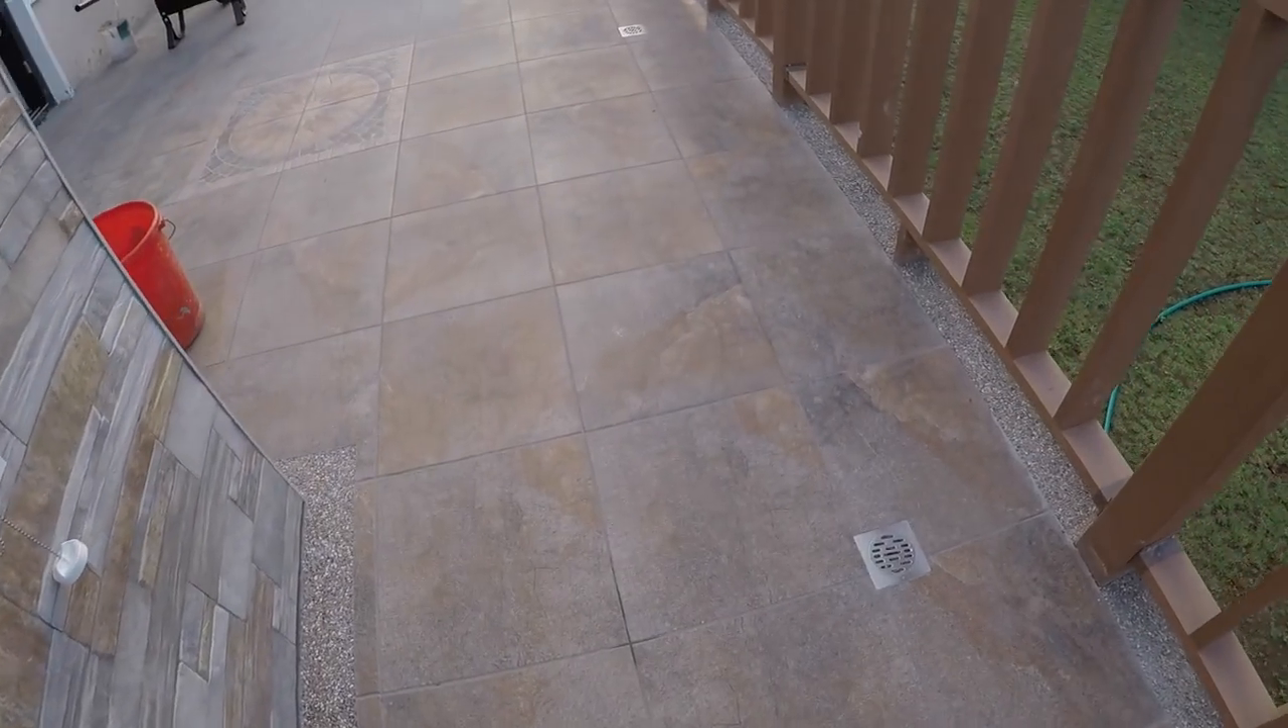It also looks like to me that all the grouting is done. And the floor drains are installed on the patio.